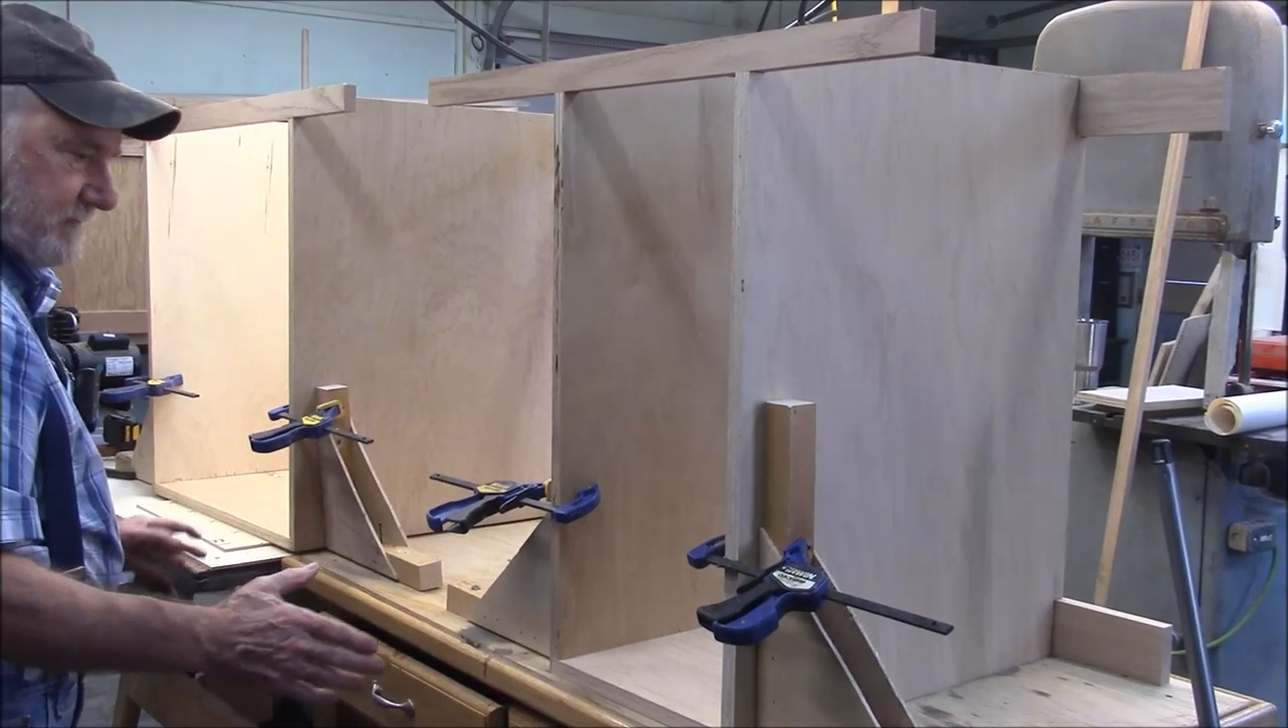I have the cases dry fitted here to get my spacing right.